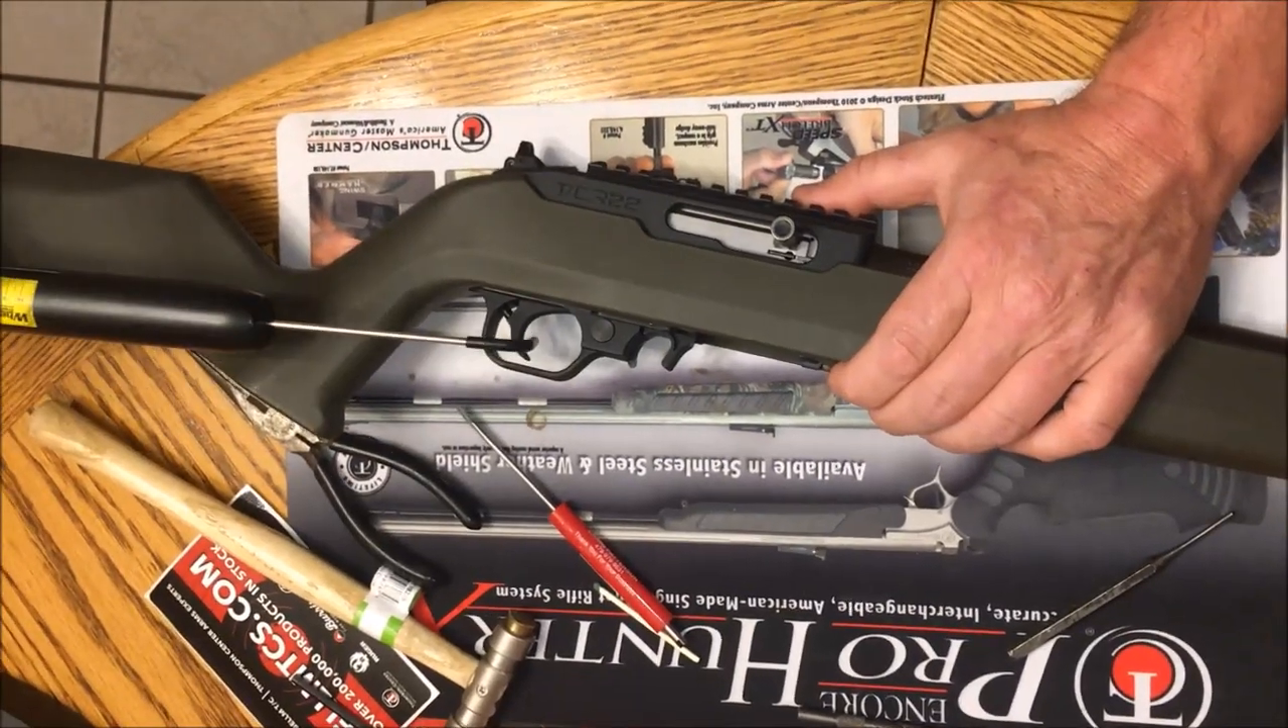Let's see what our trigger pull is now. Okay. Now the chamber is clear. Got the stock back on it.